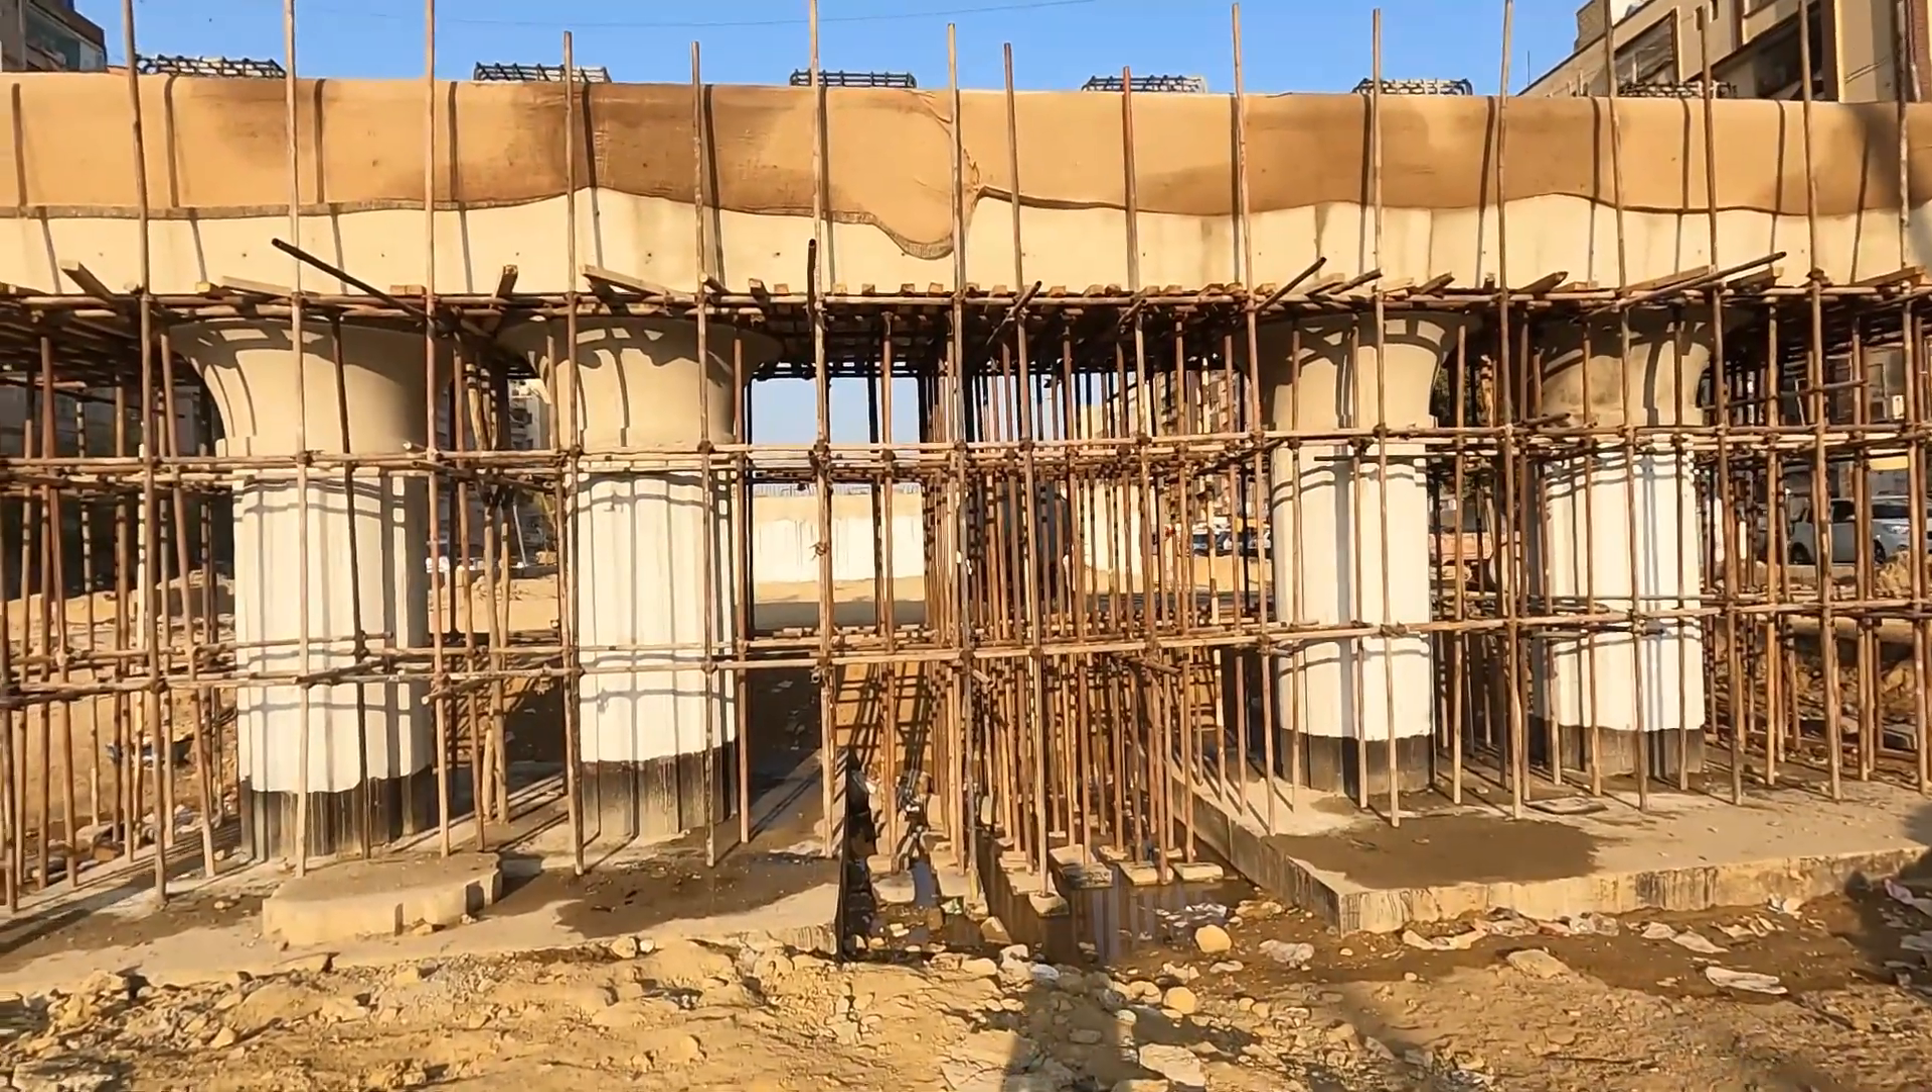आगे आगे अब ये पिलर लग गया गया देखो सामने बीम भी नजर आ रहा है आपको बीम भी लग गया है।